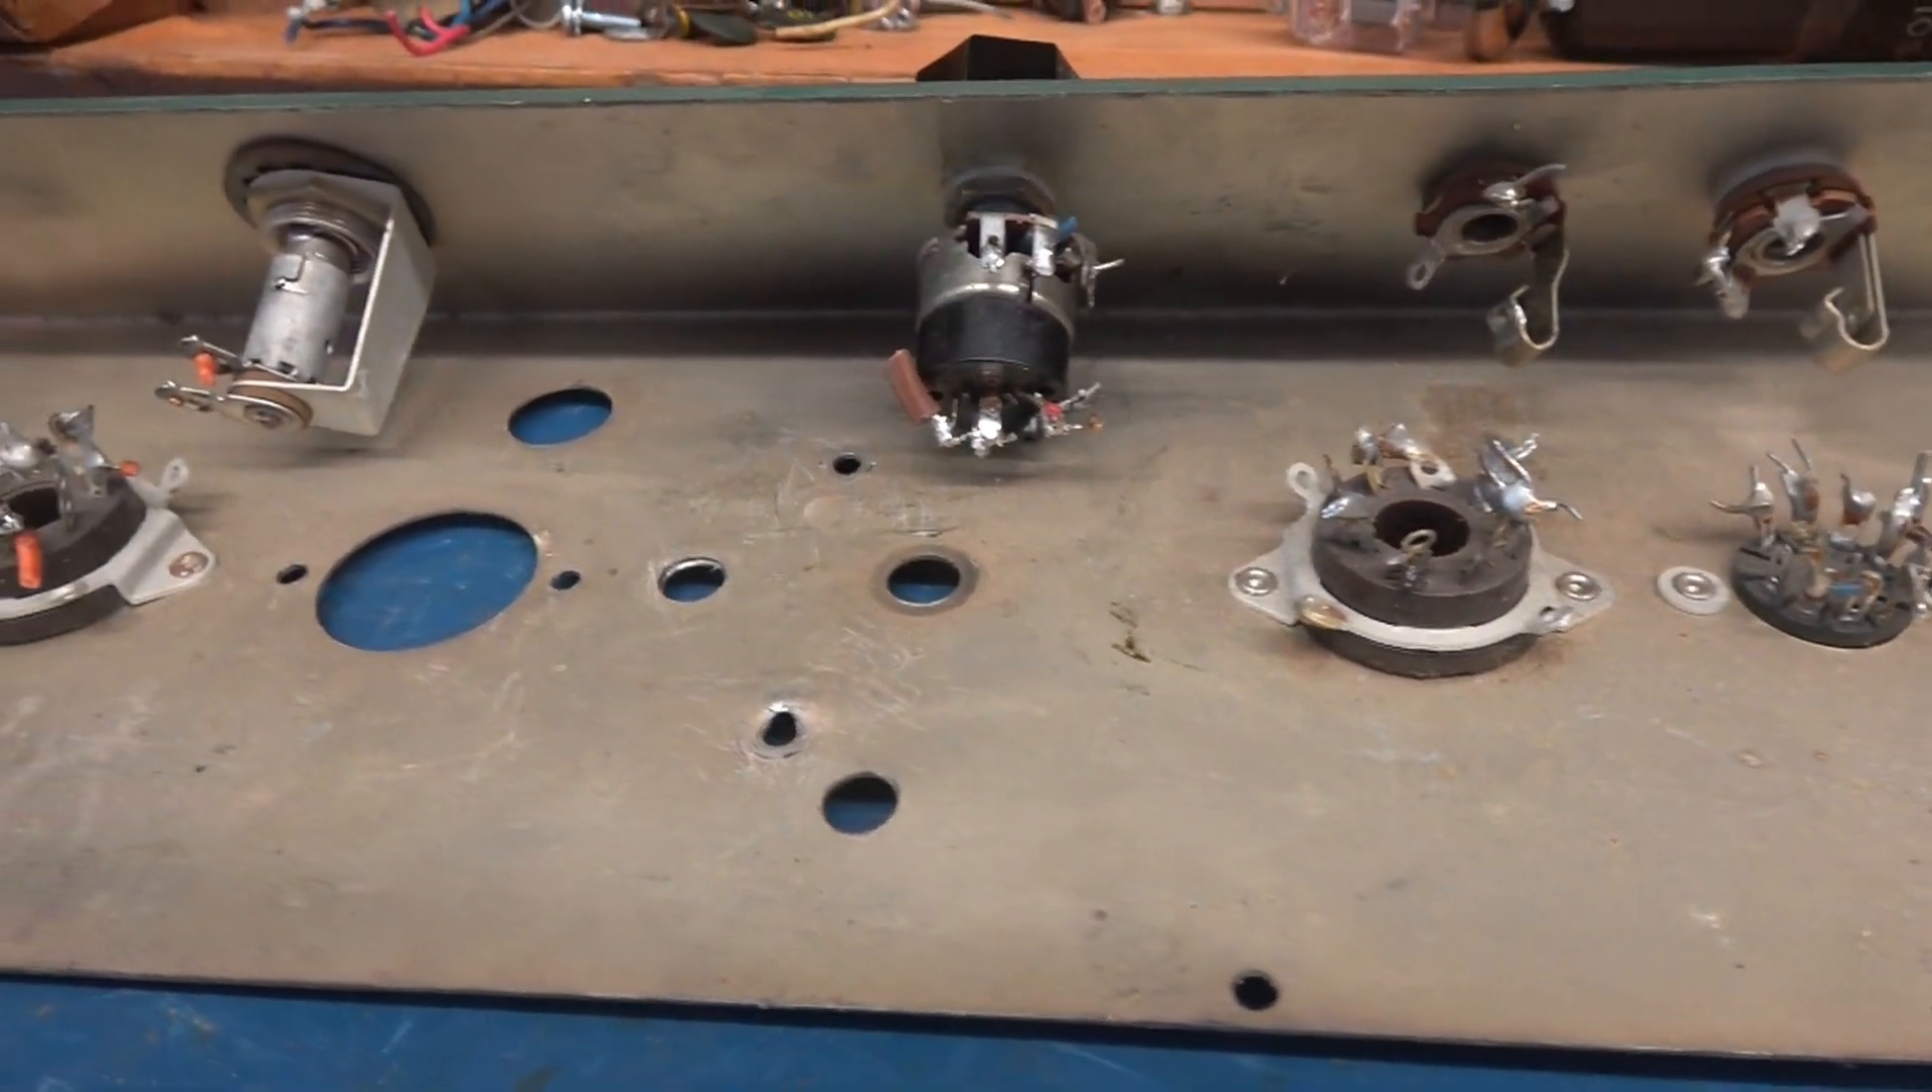Stripped down chassis. Right down to the tube sockets, a couple jacks, volume pot.